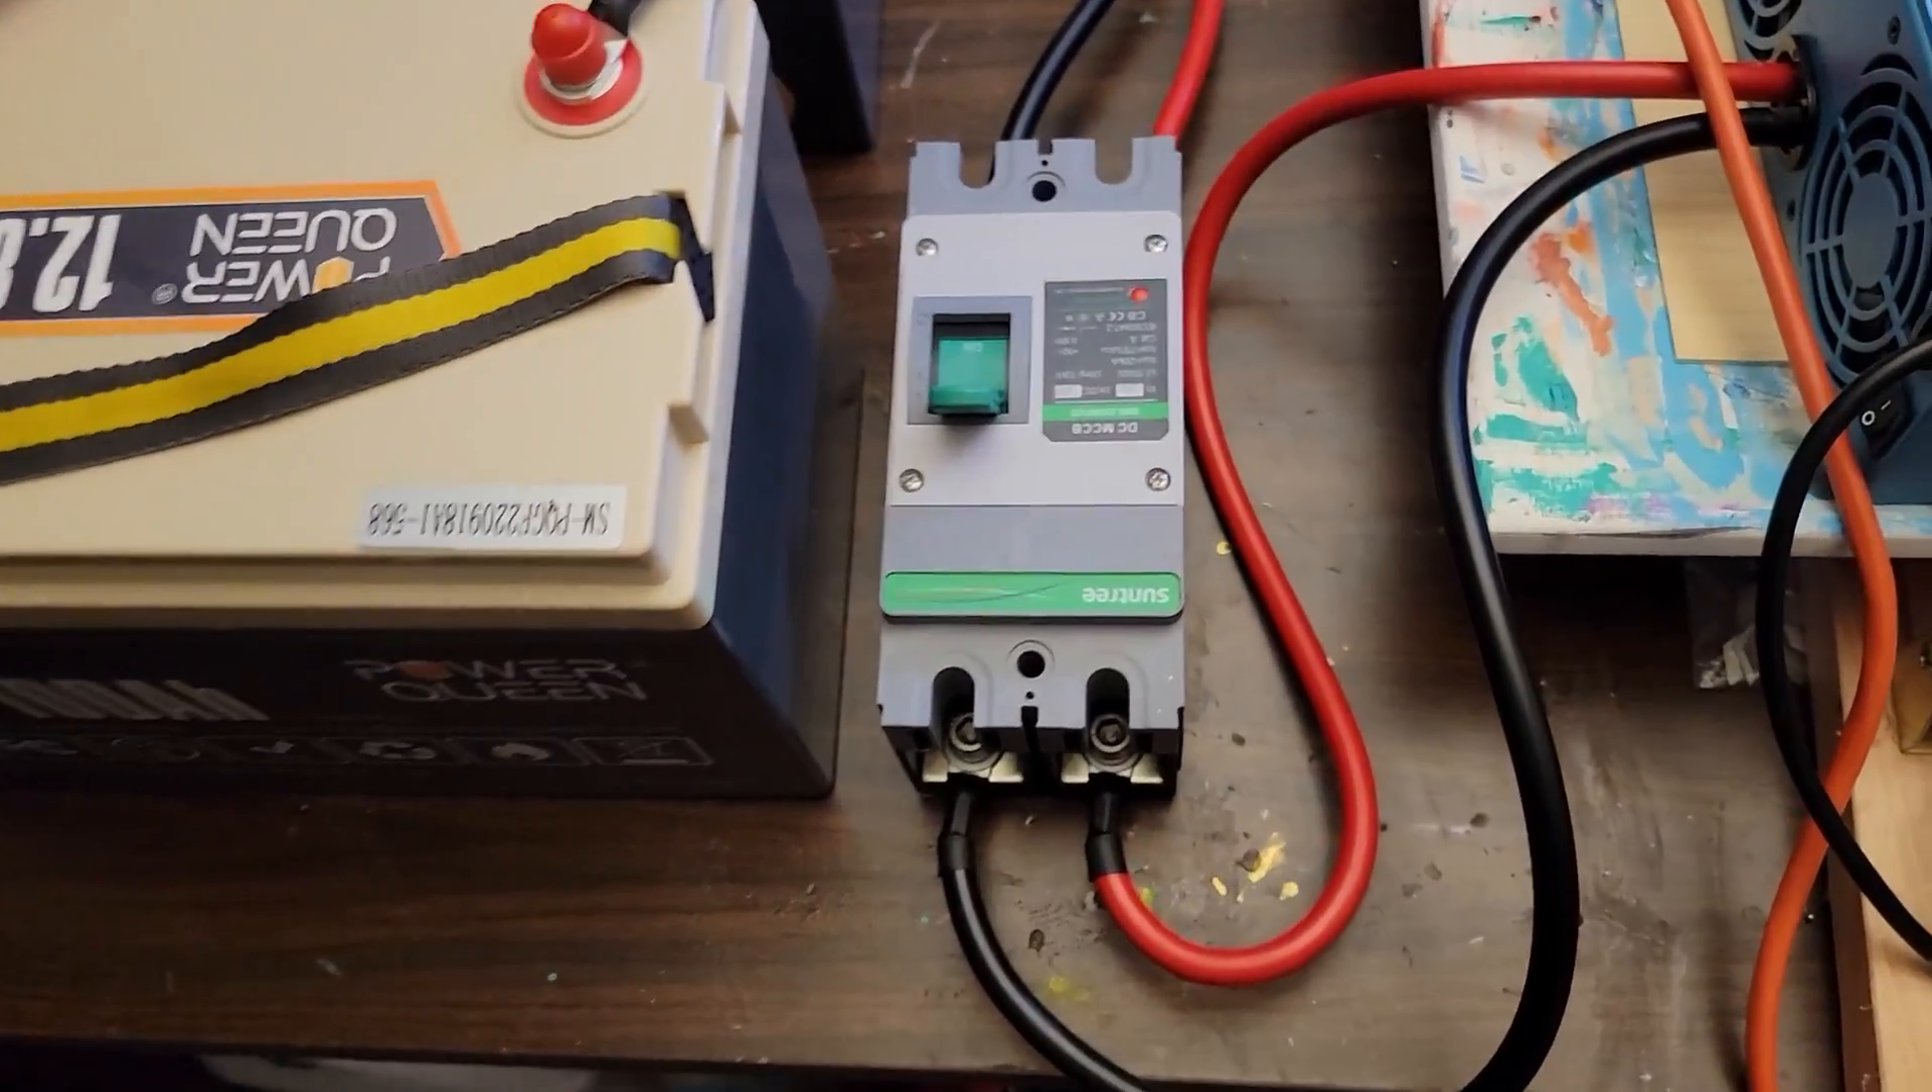Okay well I finally got my battery cables in and you can see I have them hooked up to my big old breaker switch here going to the inside.